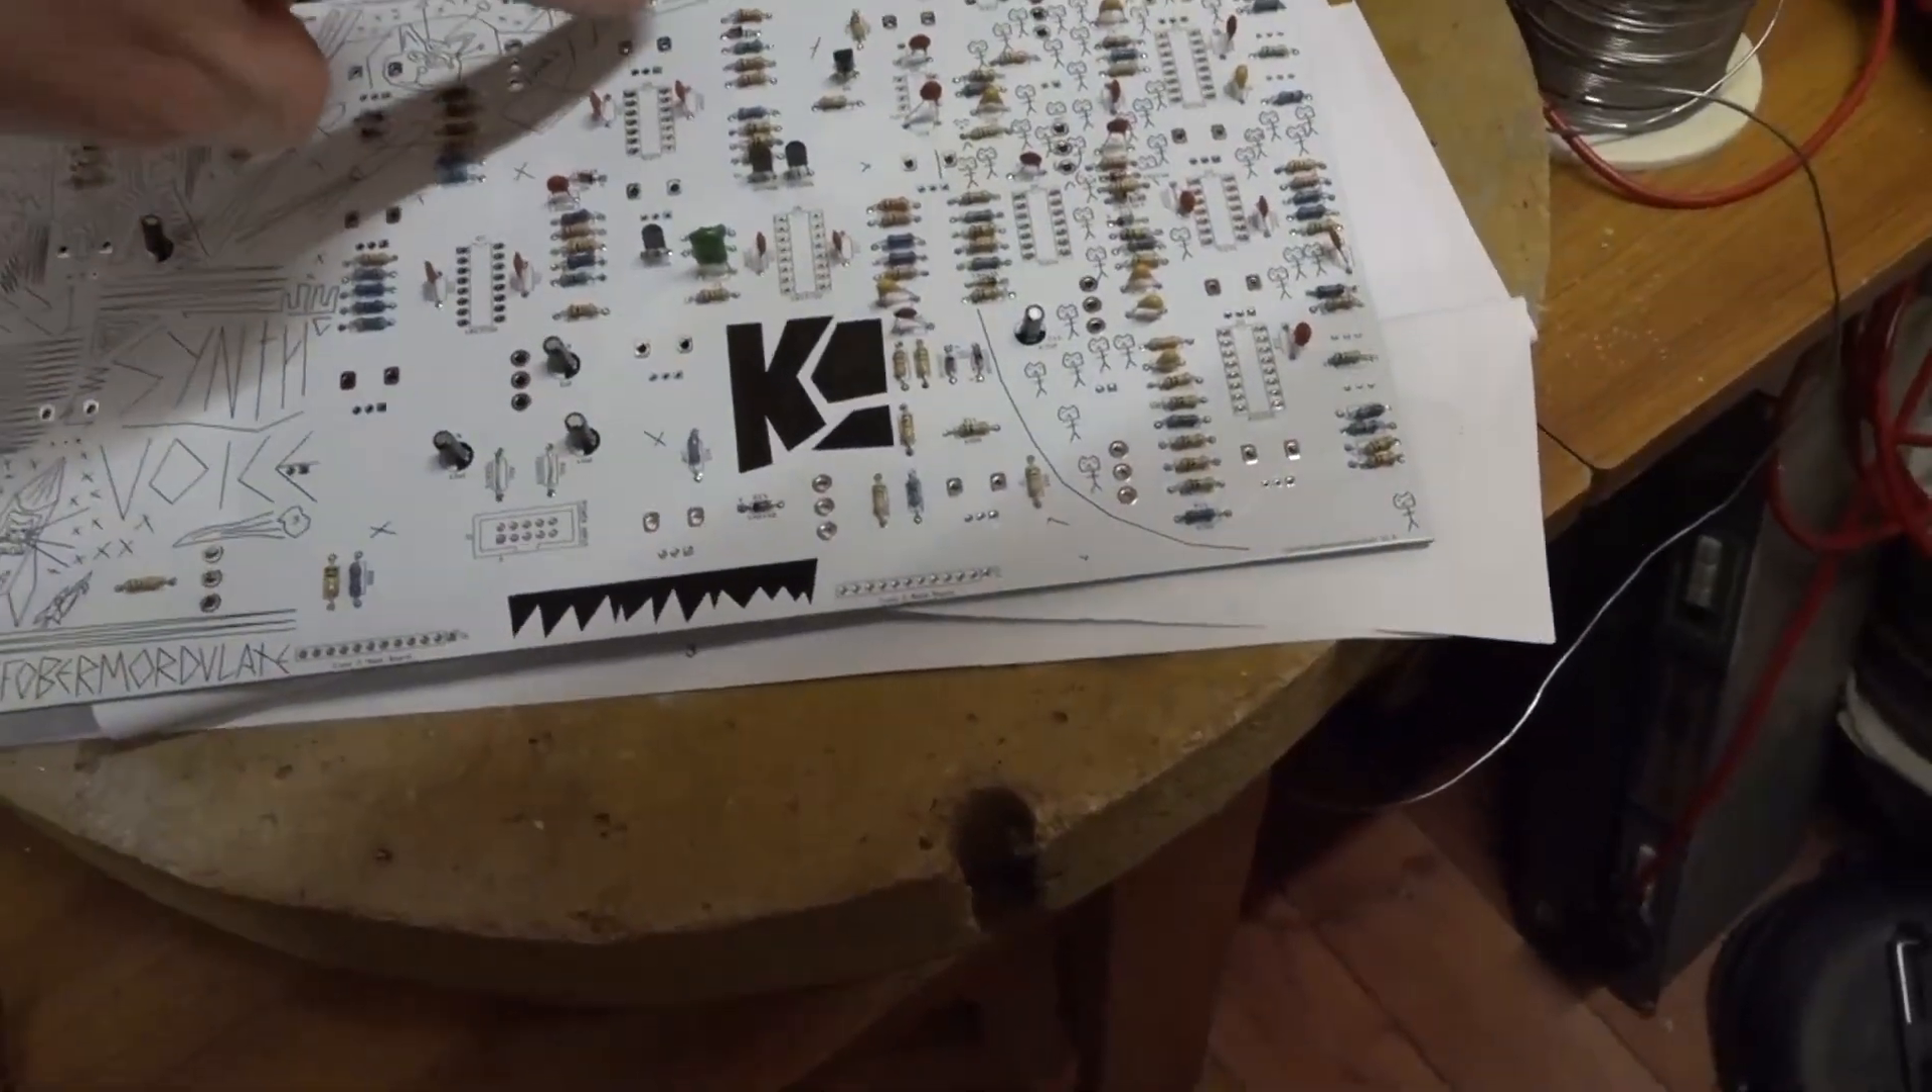If we look at the circuit board we can see I've got all the discrete components in so all the diodes all the resistors the transistors they're all in place.